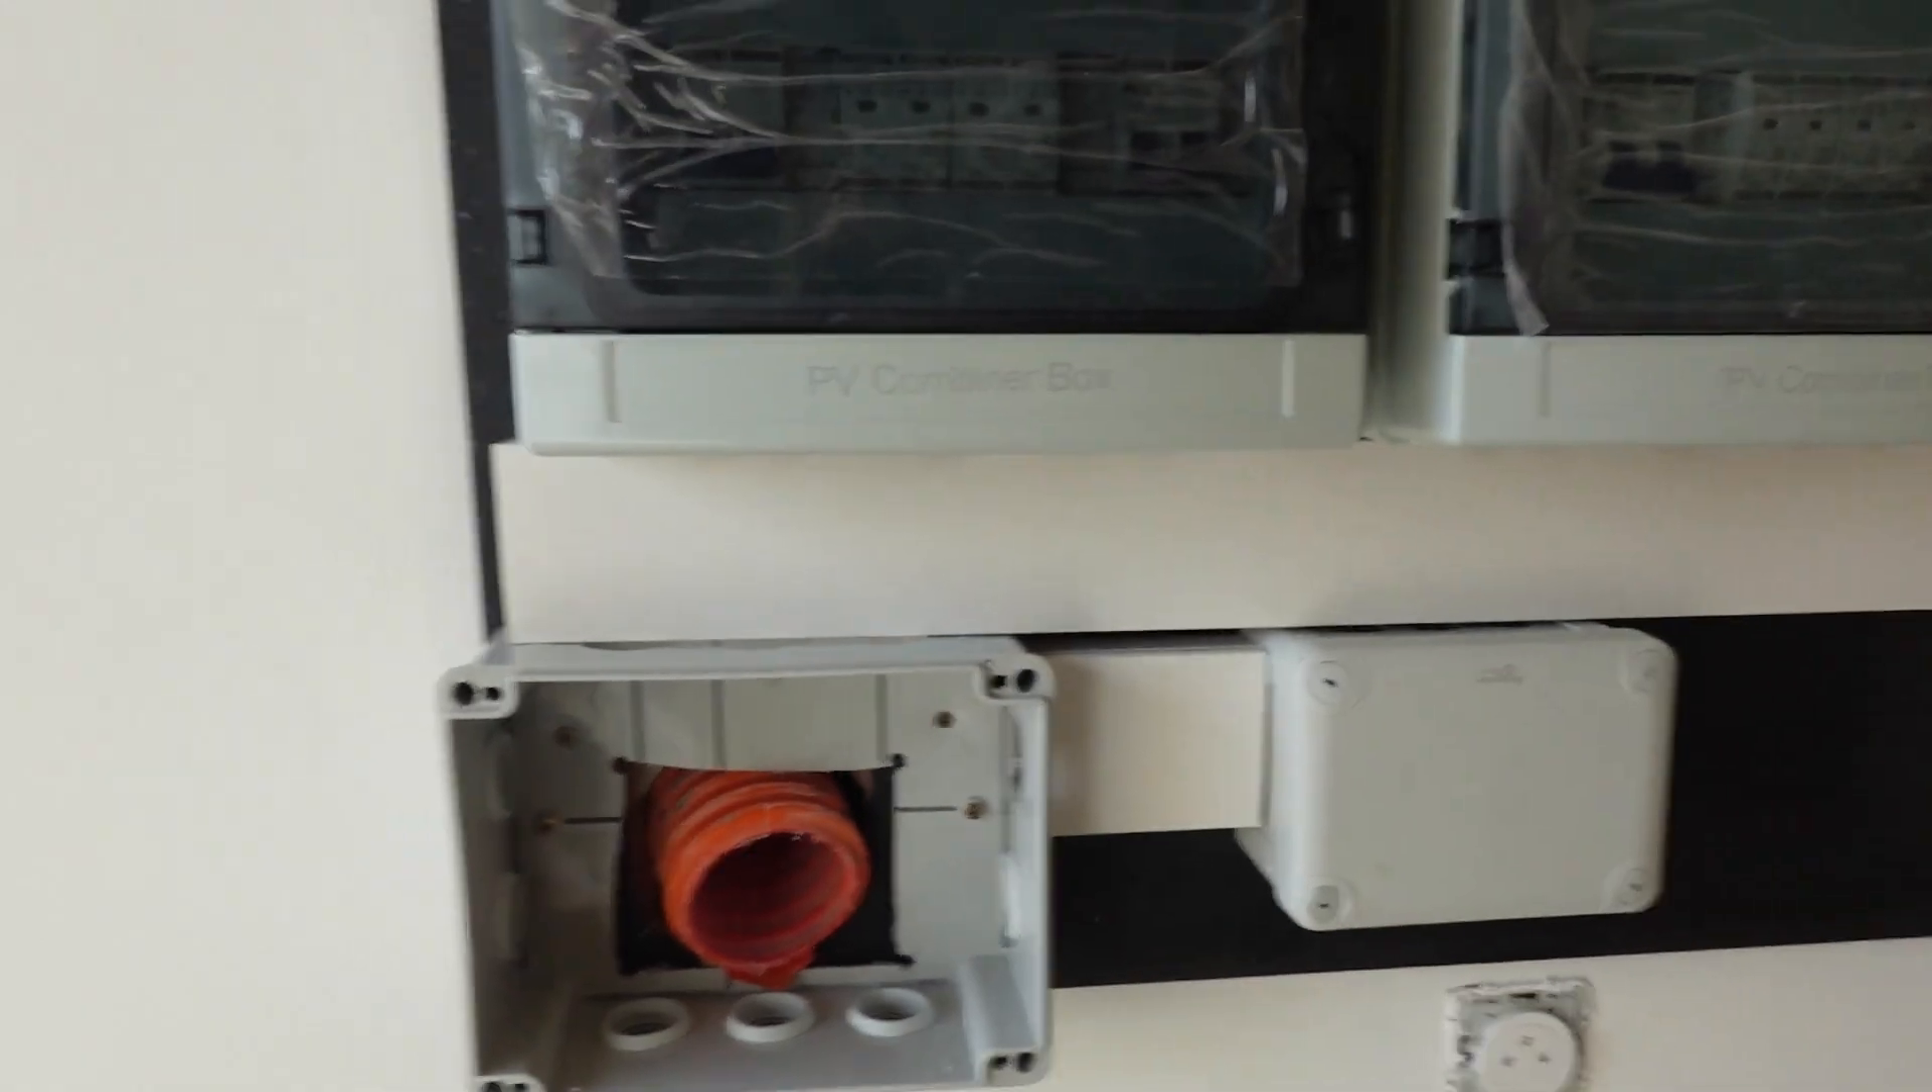So these are the two solar combiner boxes and I've put in this trunking here underneath and these two junction boxes.